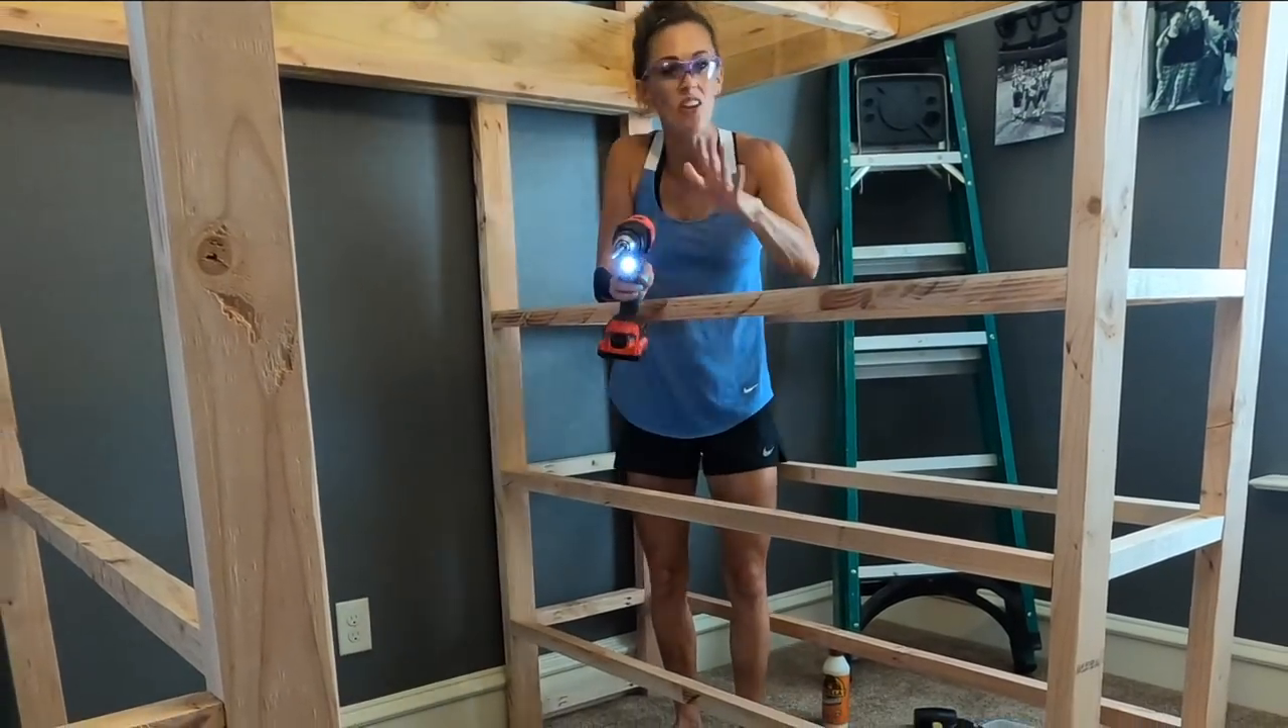All right, so now I've got all the cross supports done. They're all attached.